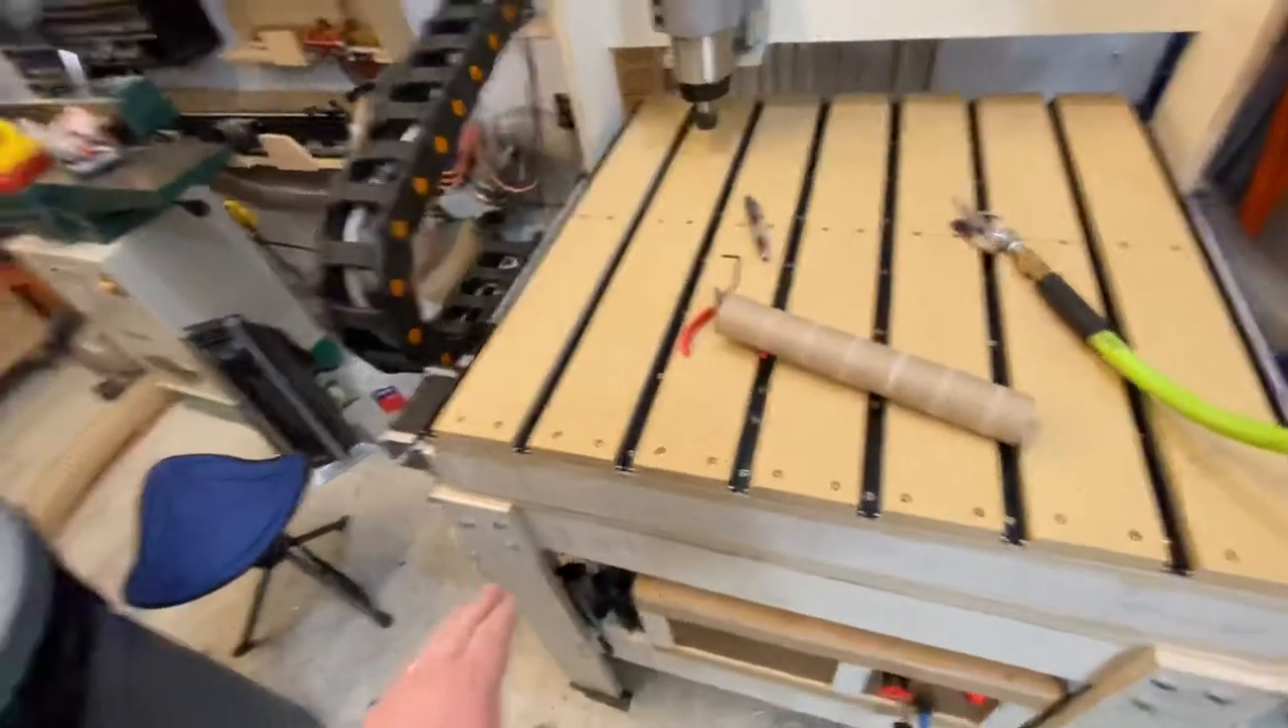Um I've since put on my spoil board I think since my major update I showed you last.